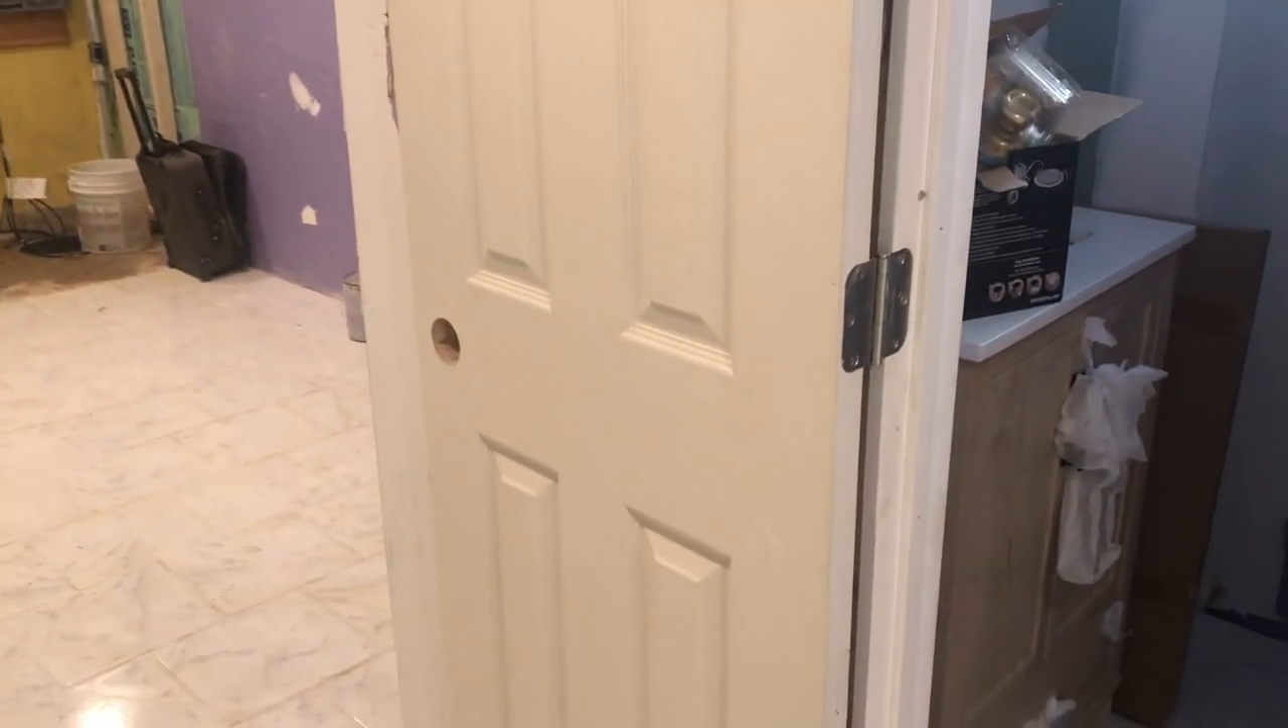And then in our bathroom here, there's a door already. I still need to put the handle.